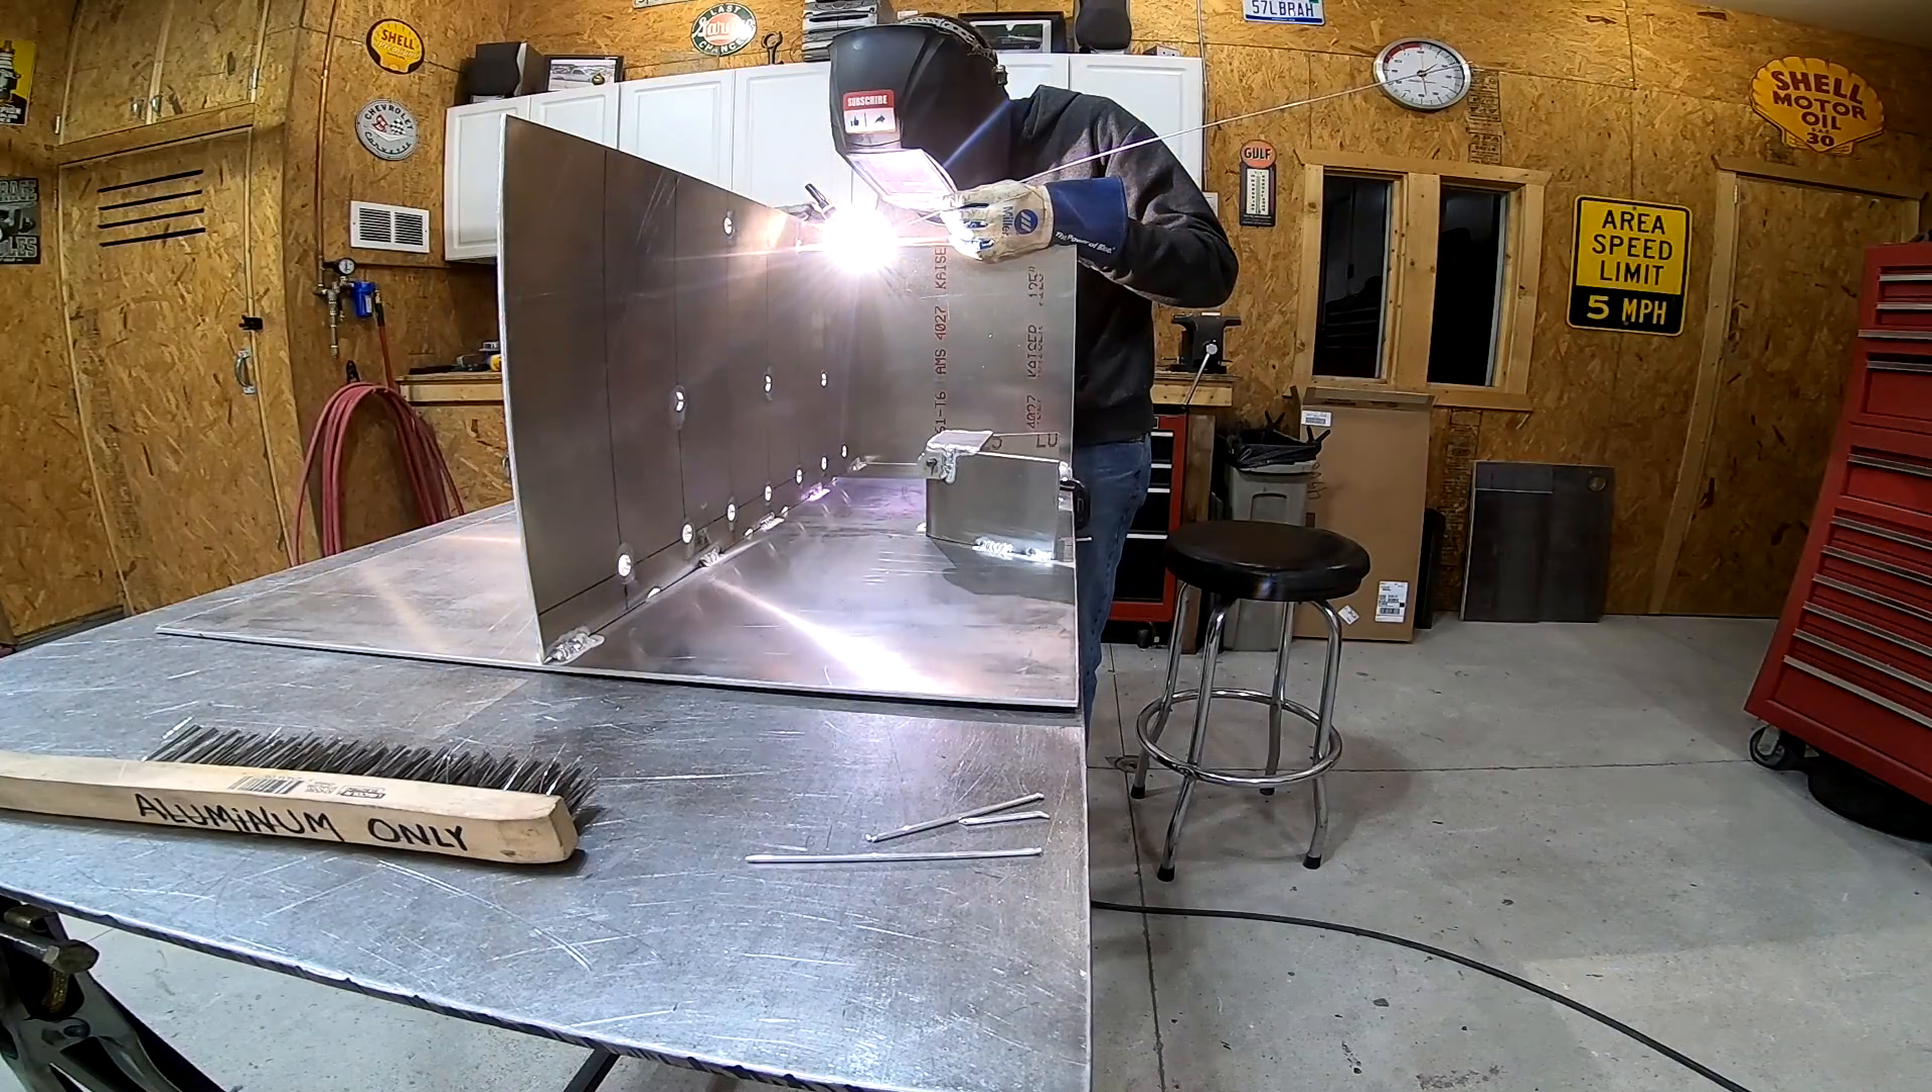Right here you can see I'm starting to weld the sides of the tank in place.